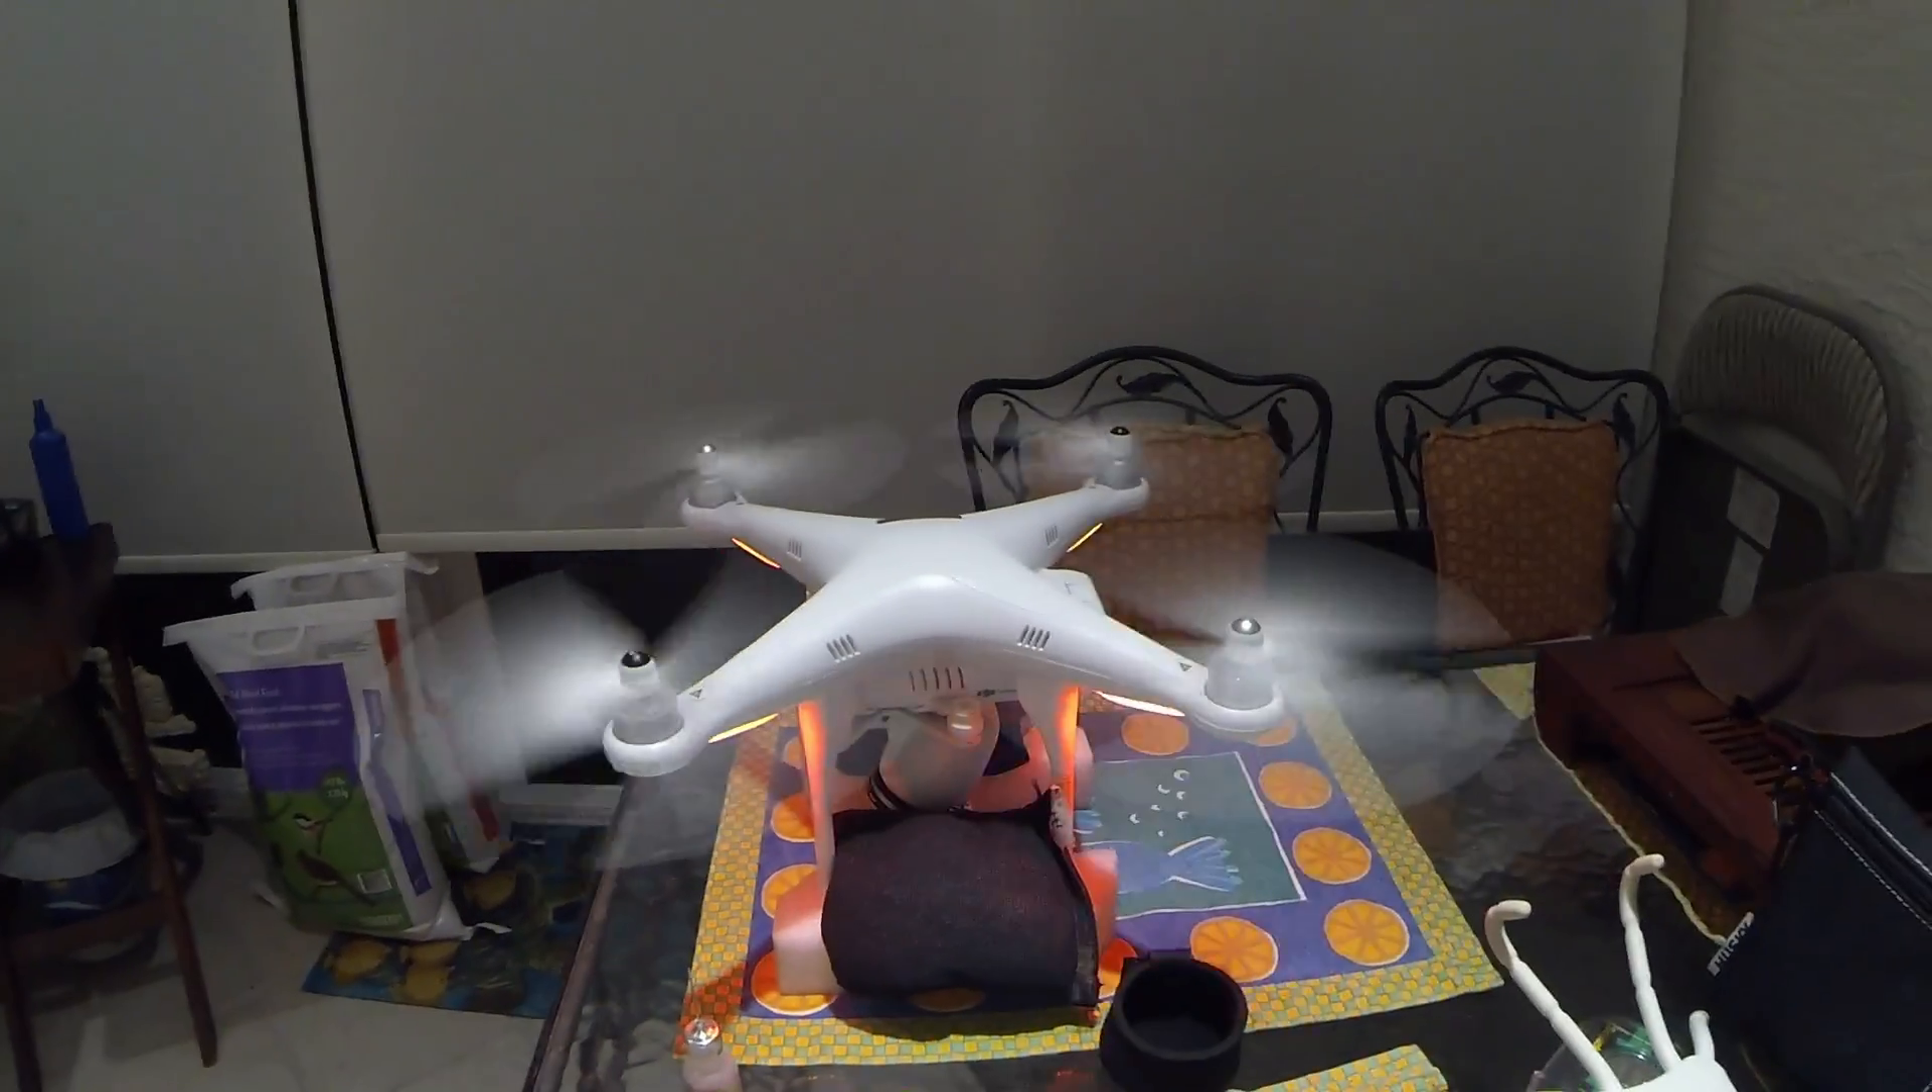Now I've put the propellers on the drone and I've weighted it down with some scuba weights.